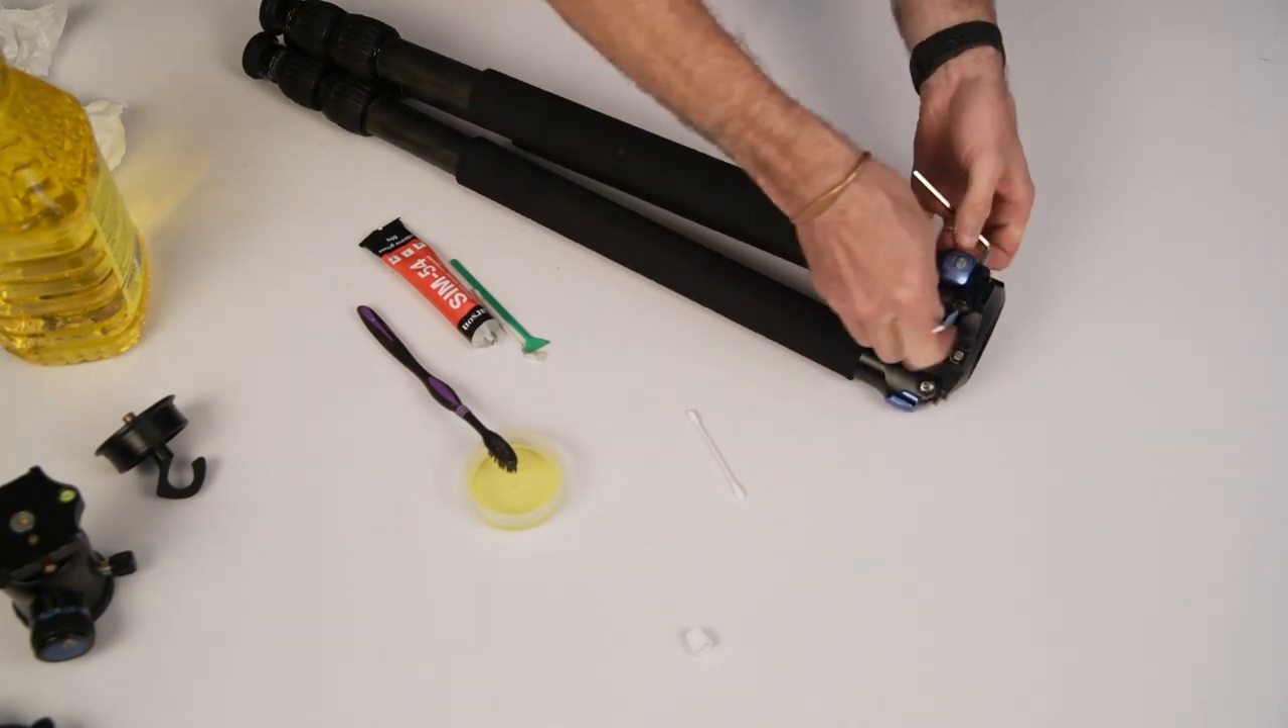We just need to reassemble the tripod.